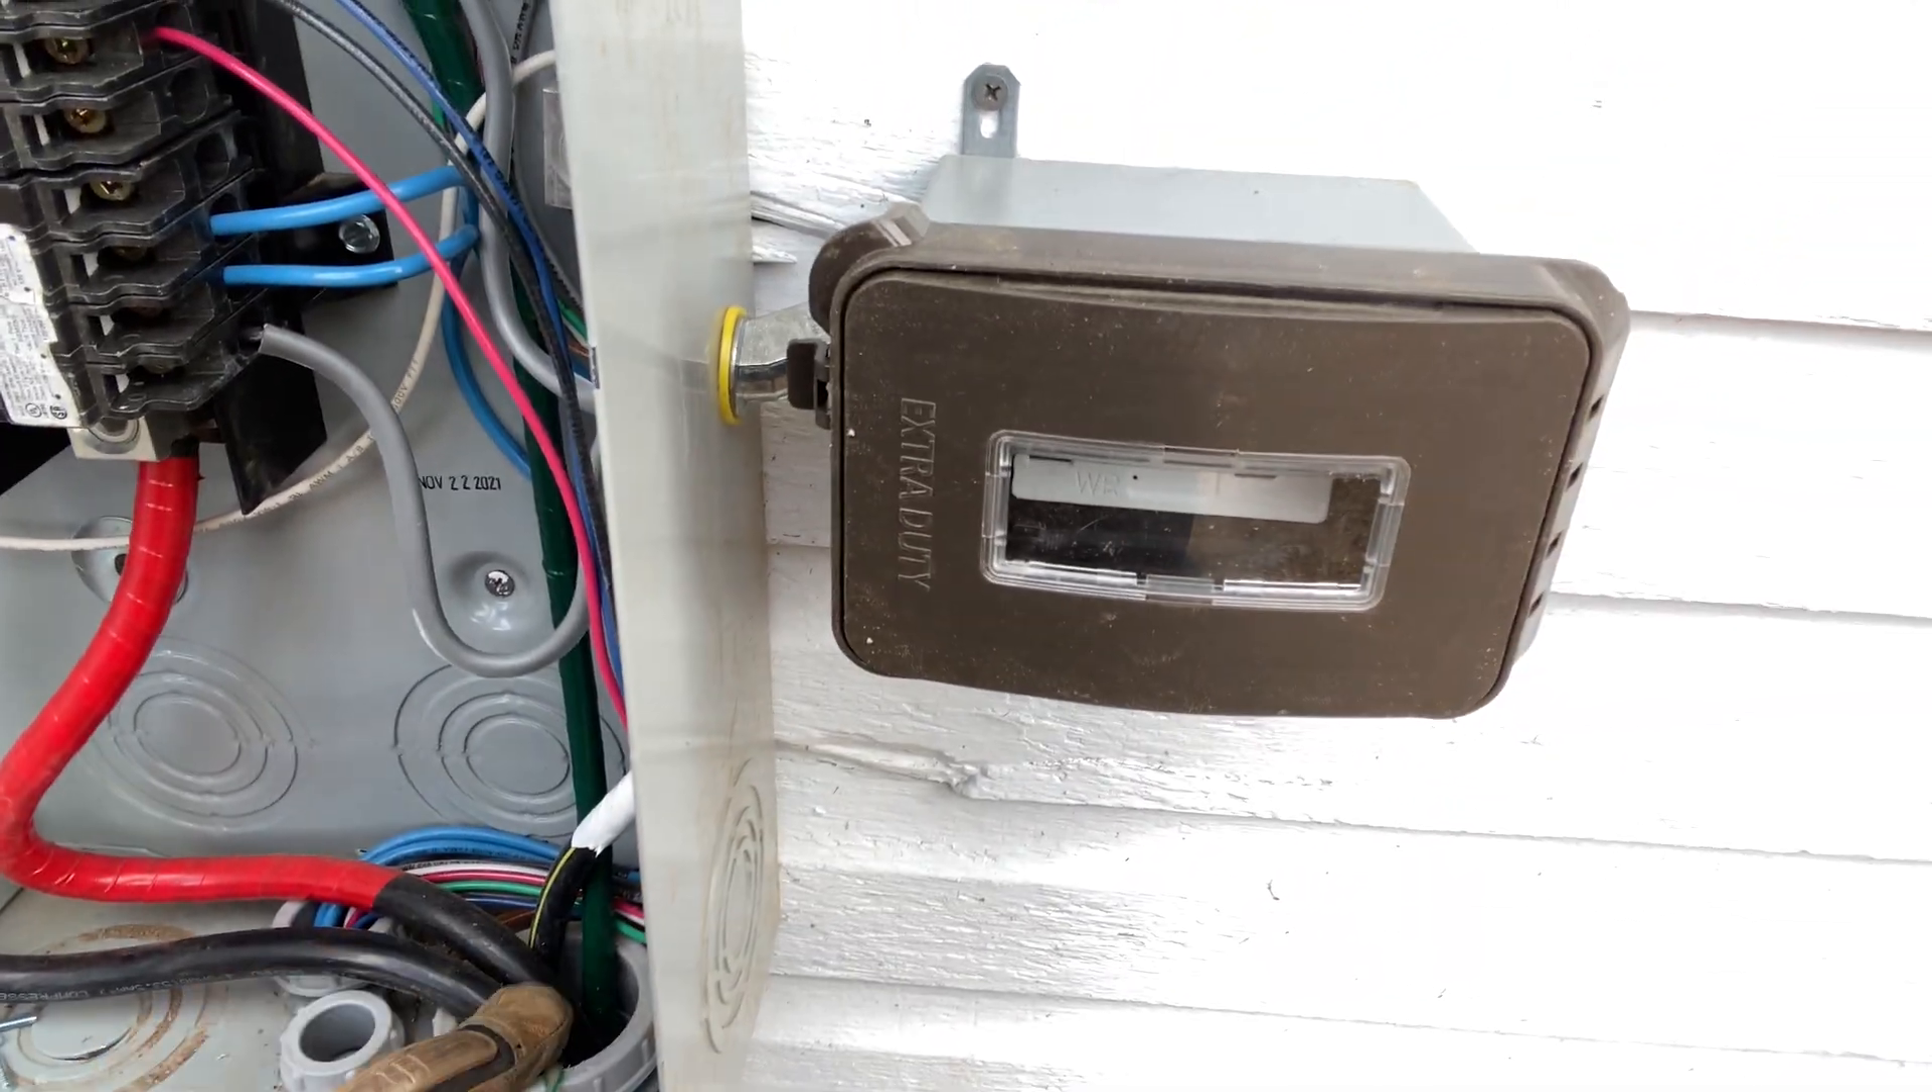I don't have my dead front cover on yet because i still got to do some work but this is energized.